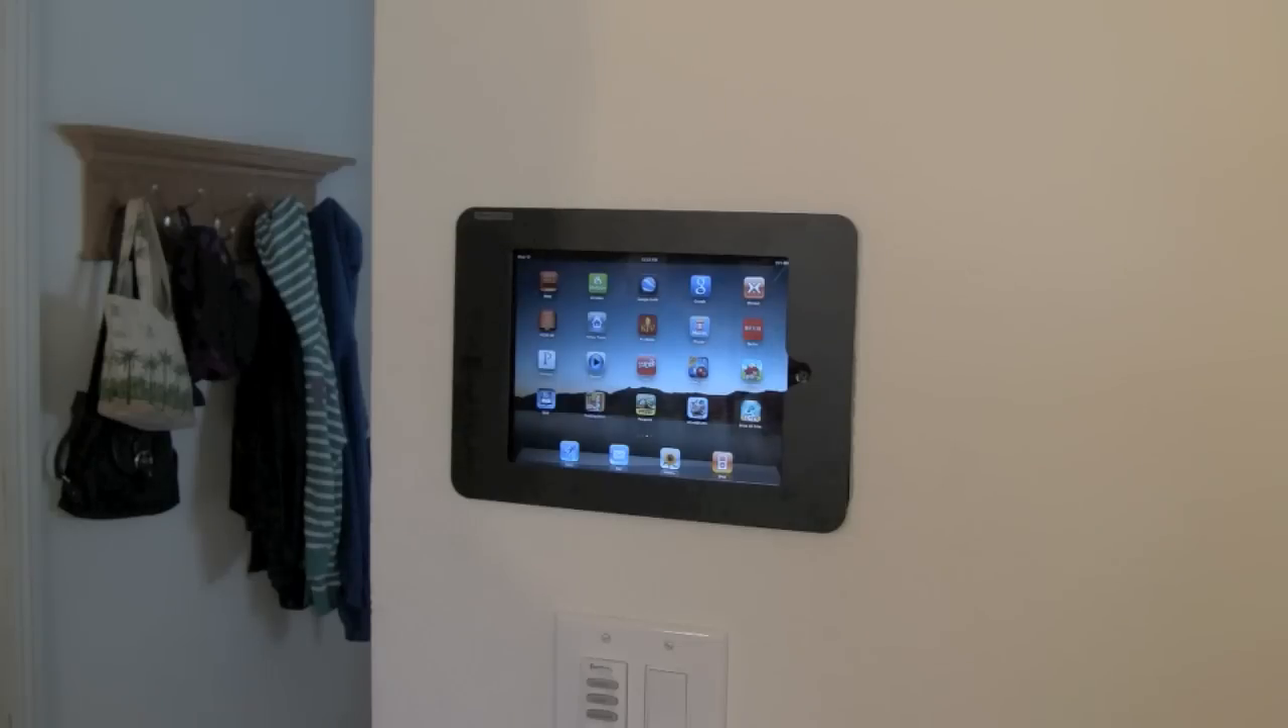All right, so here's the final product. We've got the iPad put in the wall and we've got the bracket around it.